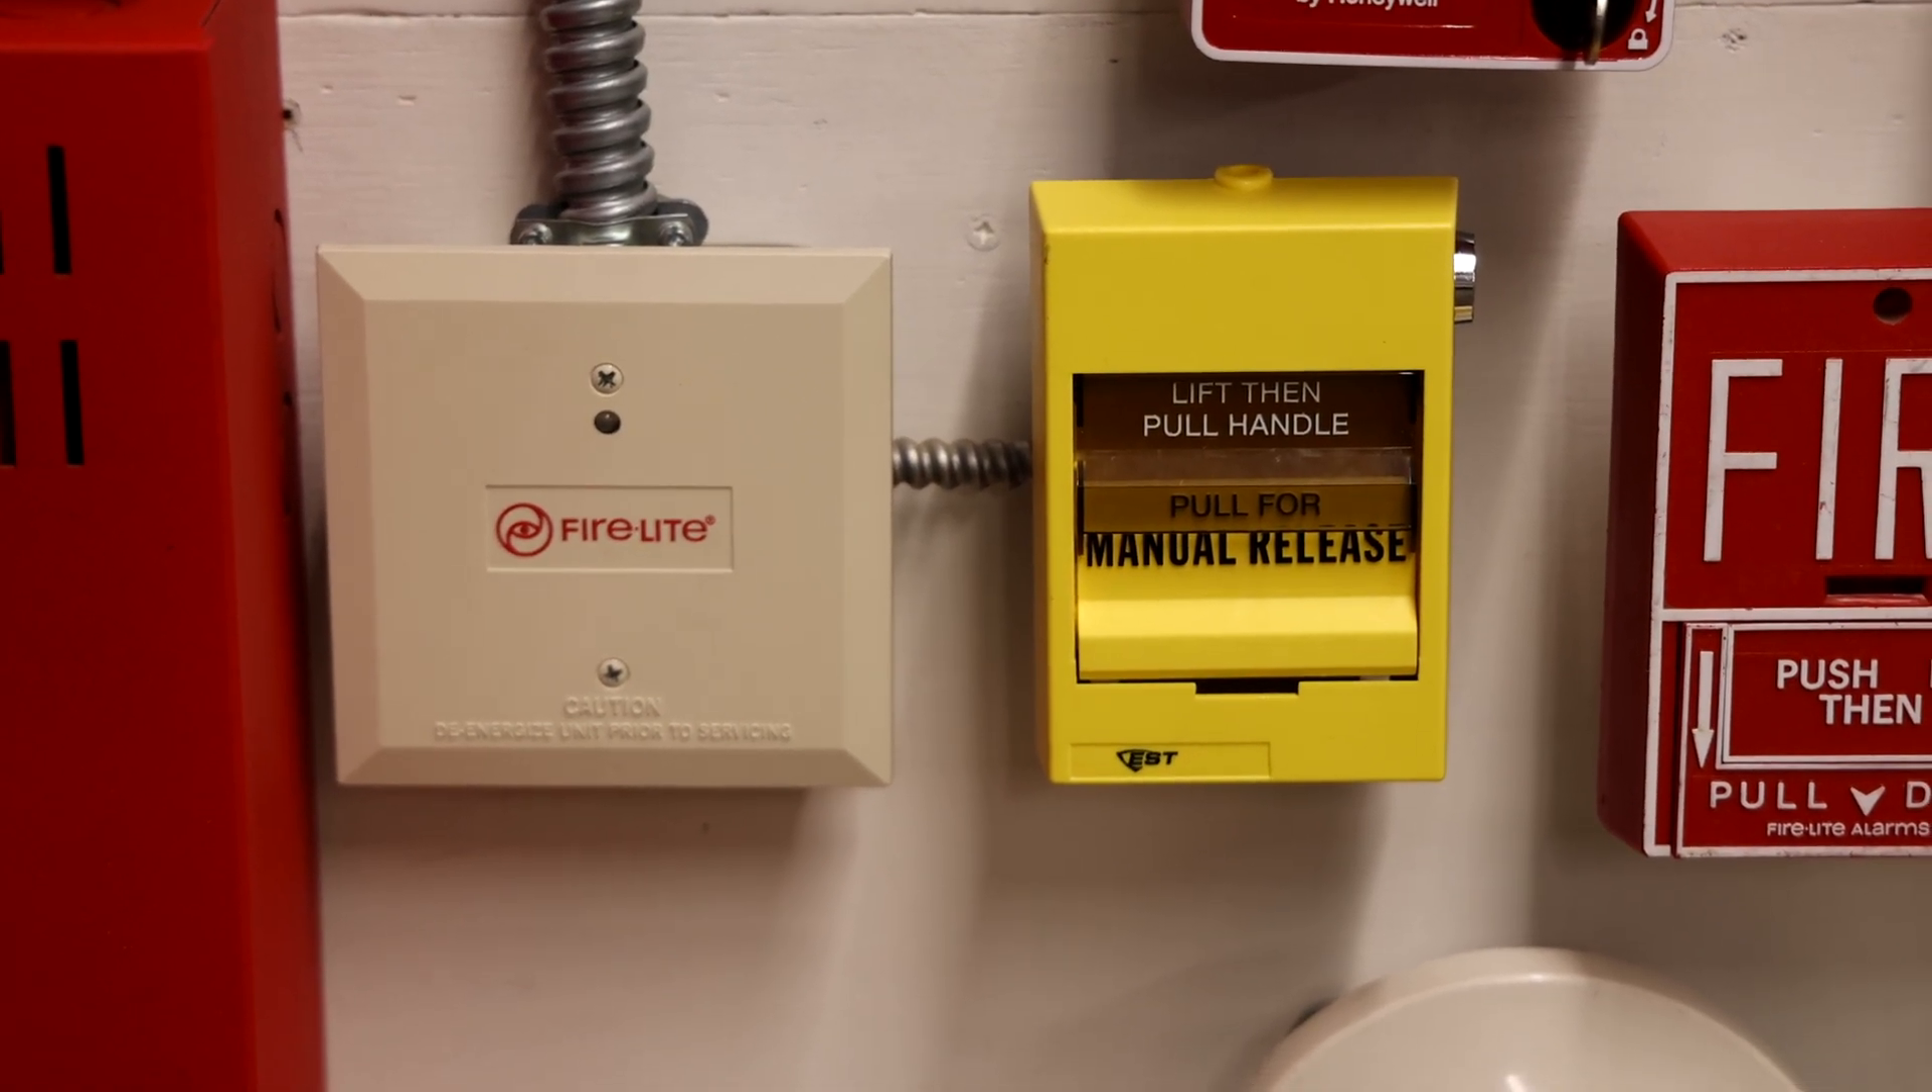And the pull station is installed.